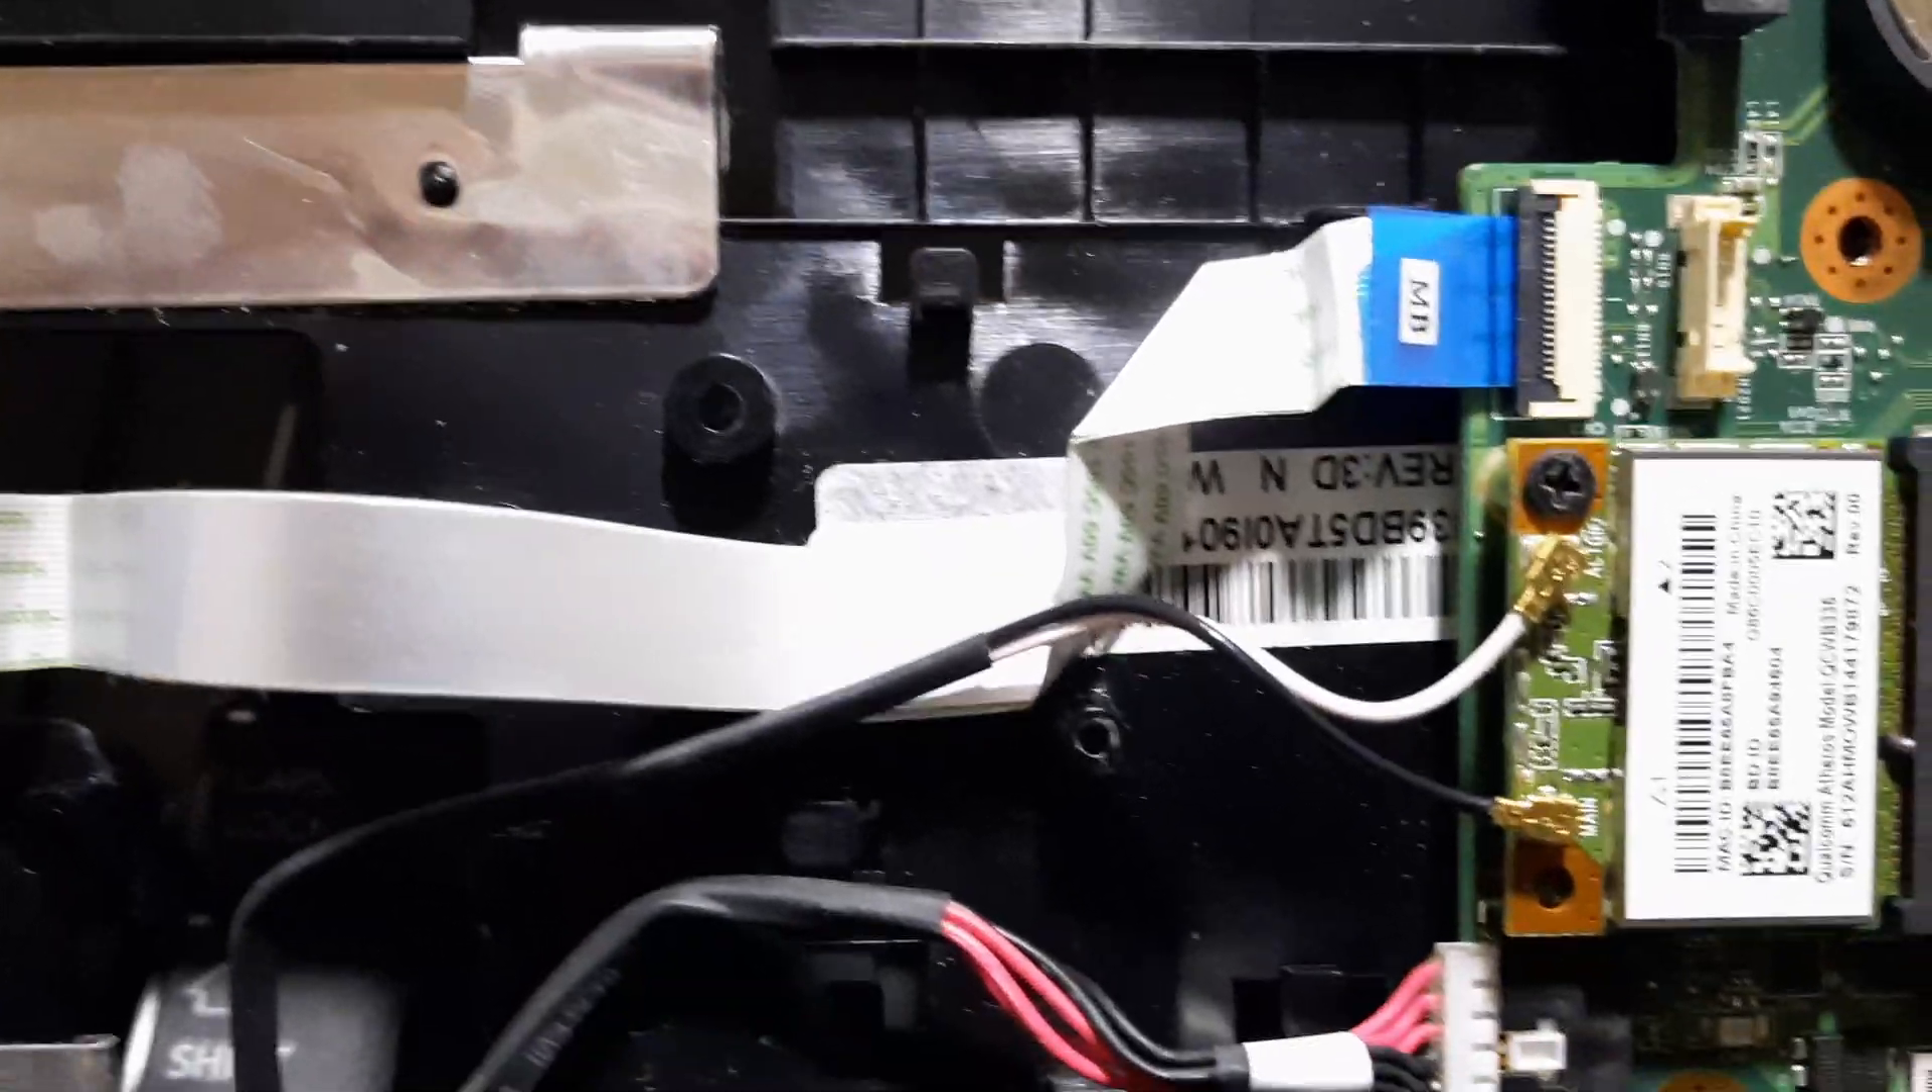Wi-Fi card's in and connected up.